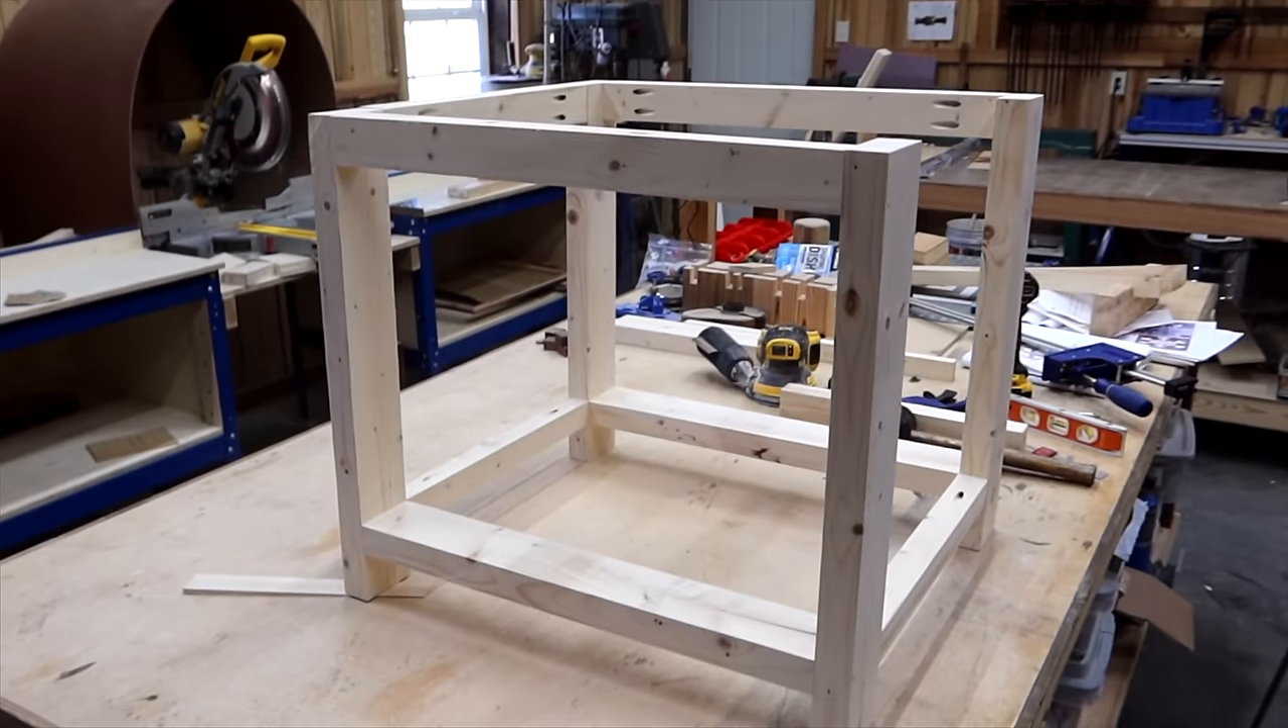So with our bottom rails in place this is where we are at.